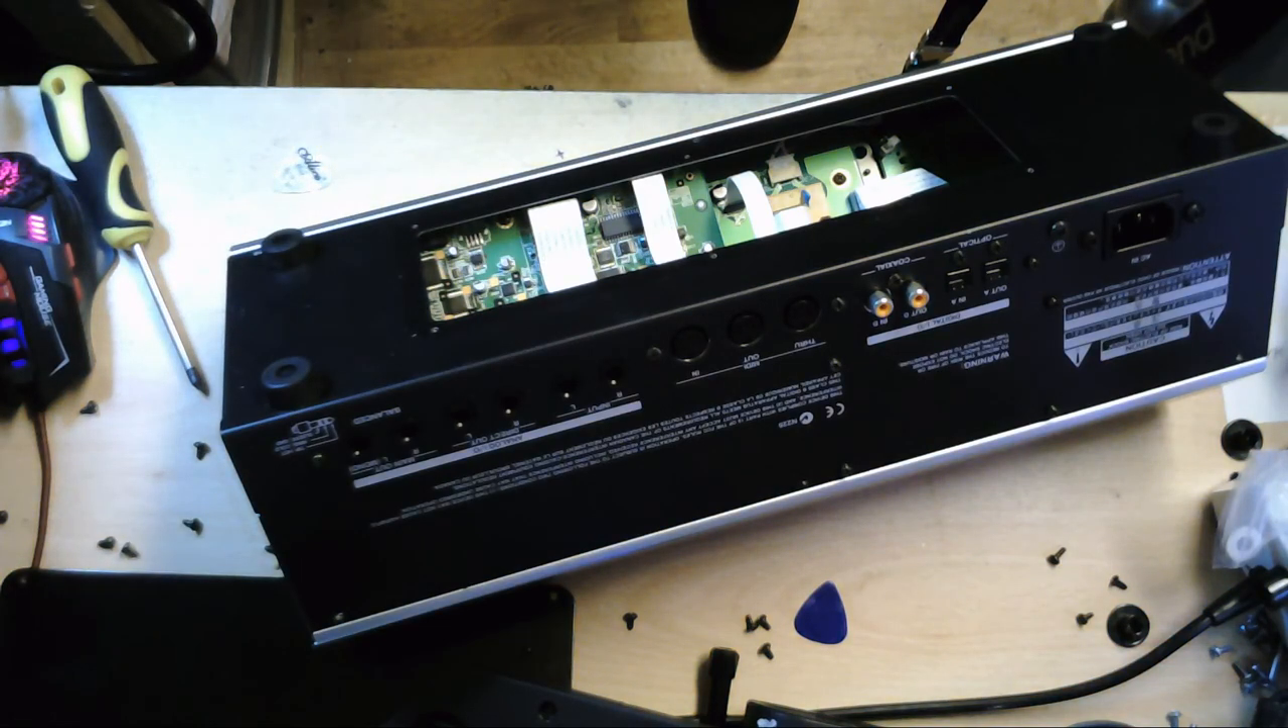Yeah, the only sort of thing to do now for us is really just to screw it all back together, put the access plate back on again, and we're sort of good to go then.